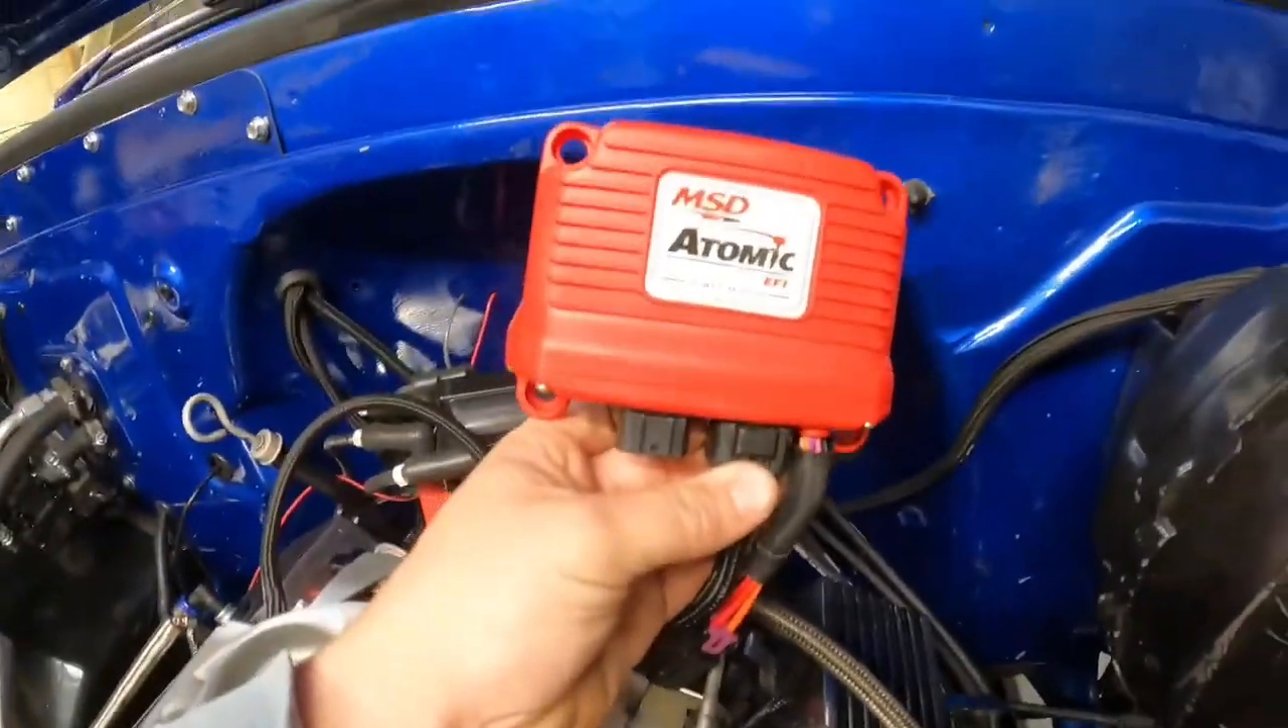All i have left is mounting the module the power module.